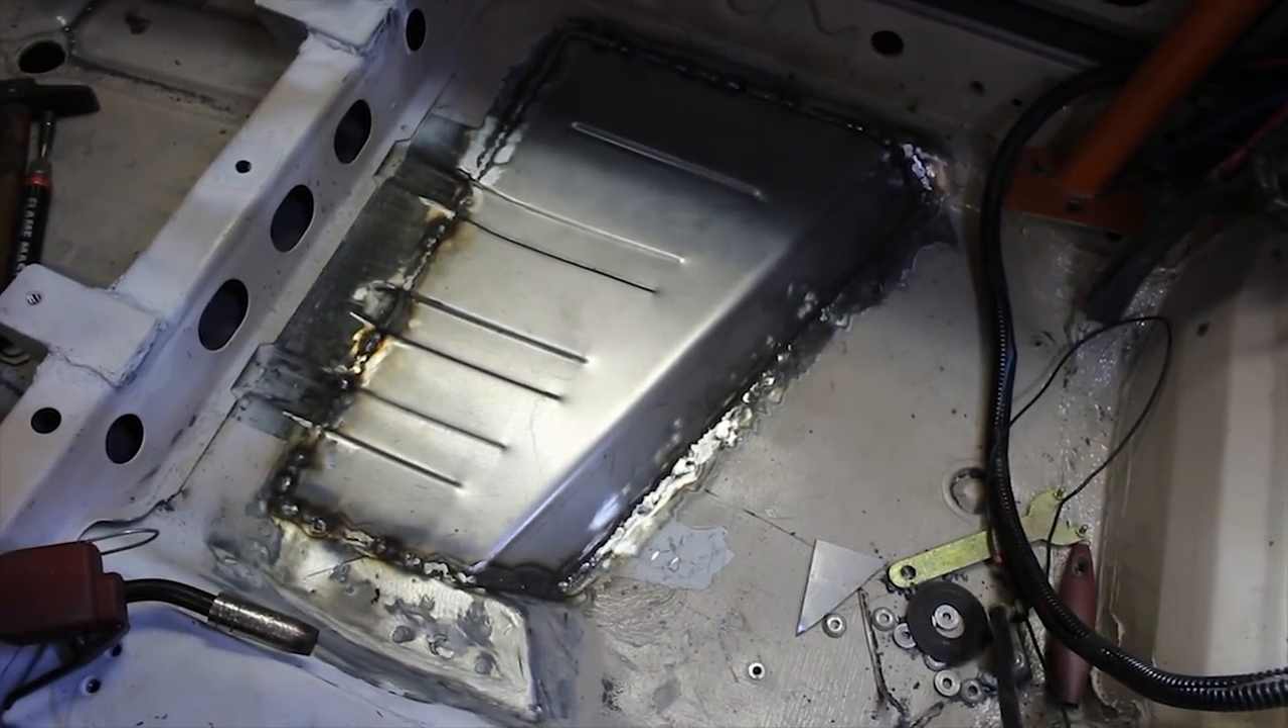So that's the floor panel all welded in.